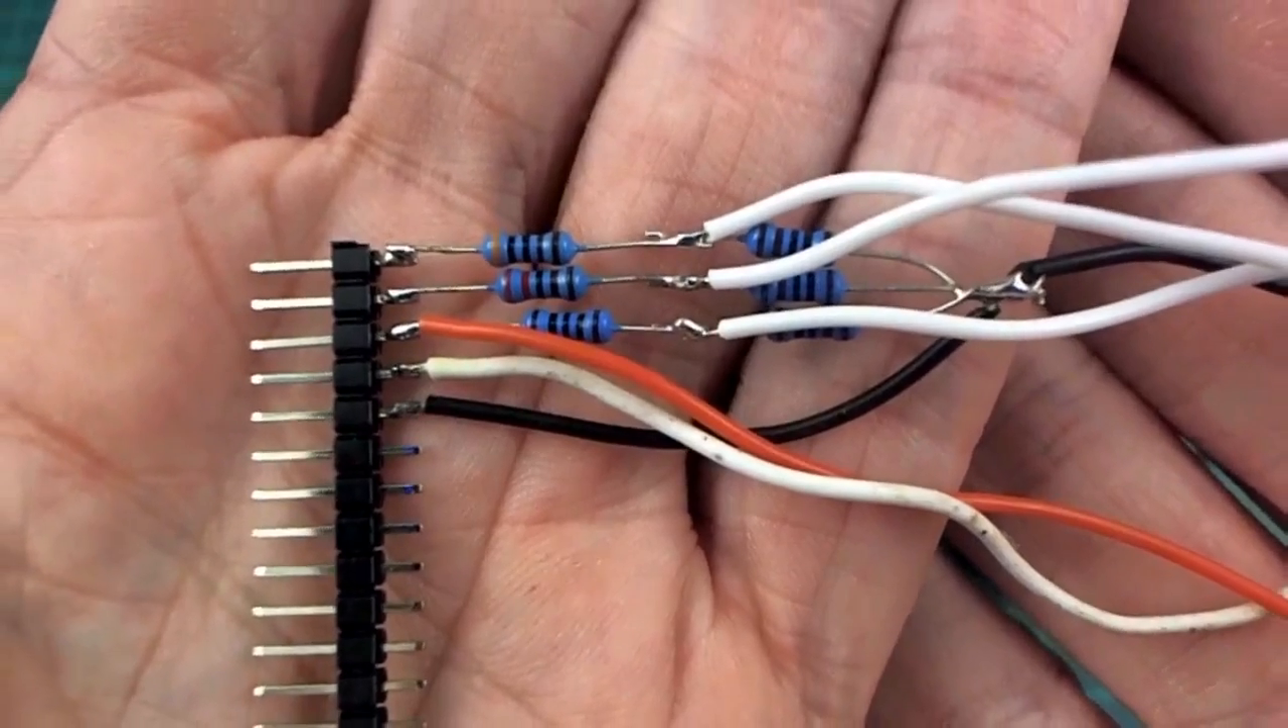So here's that circuit soldered up, well most of it anyway.